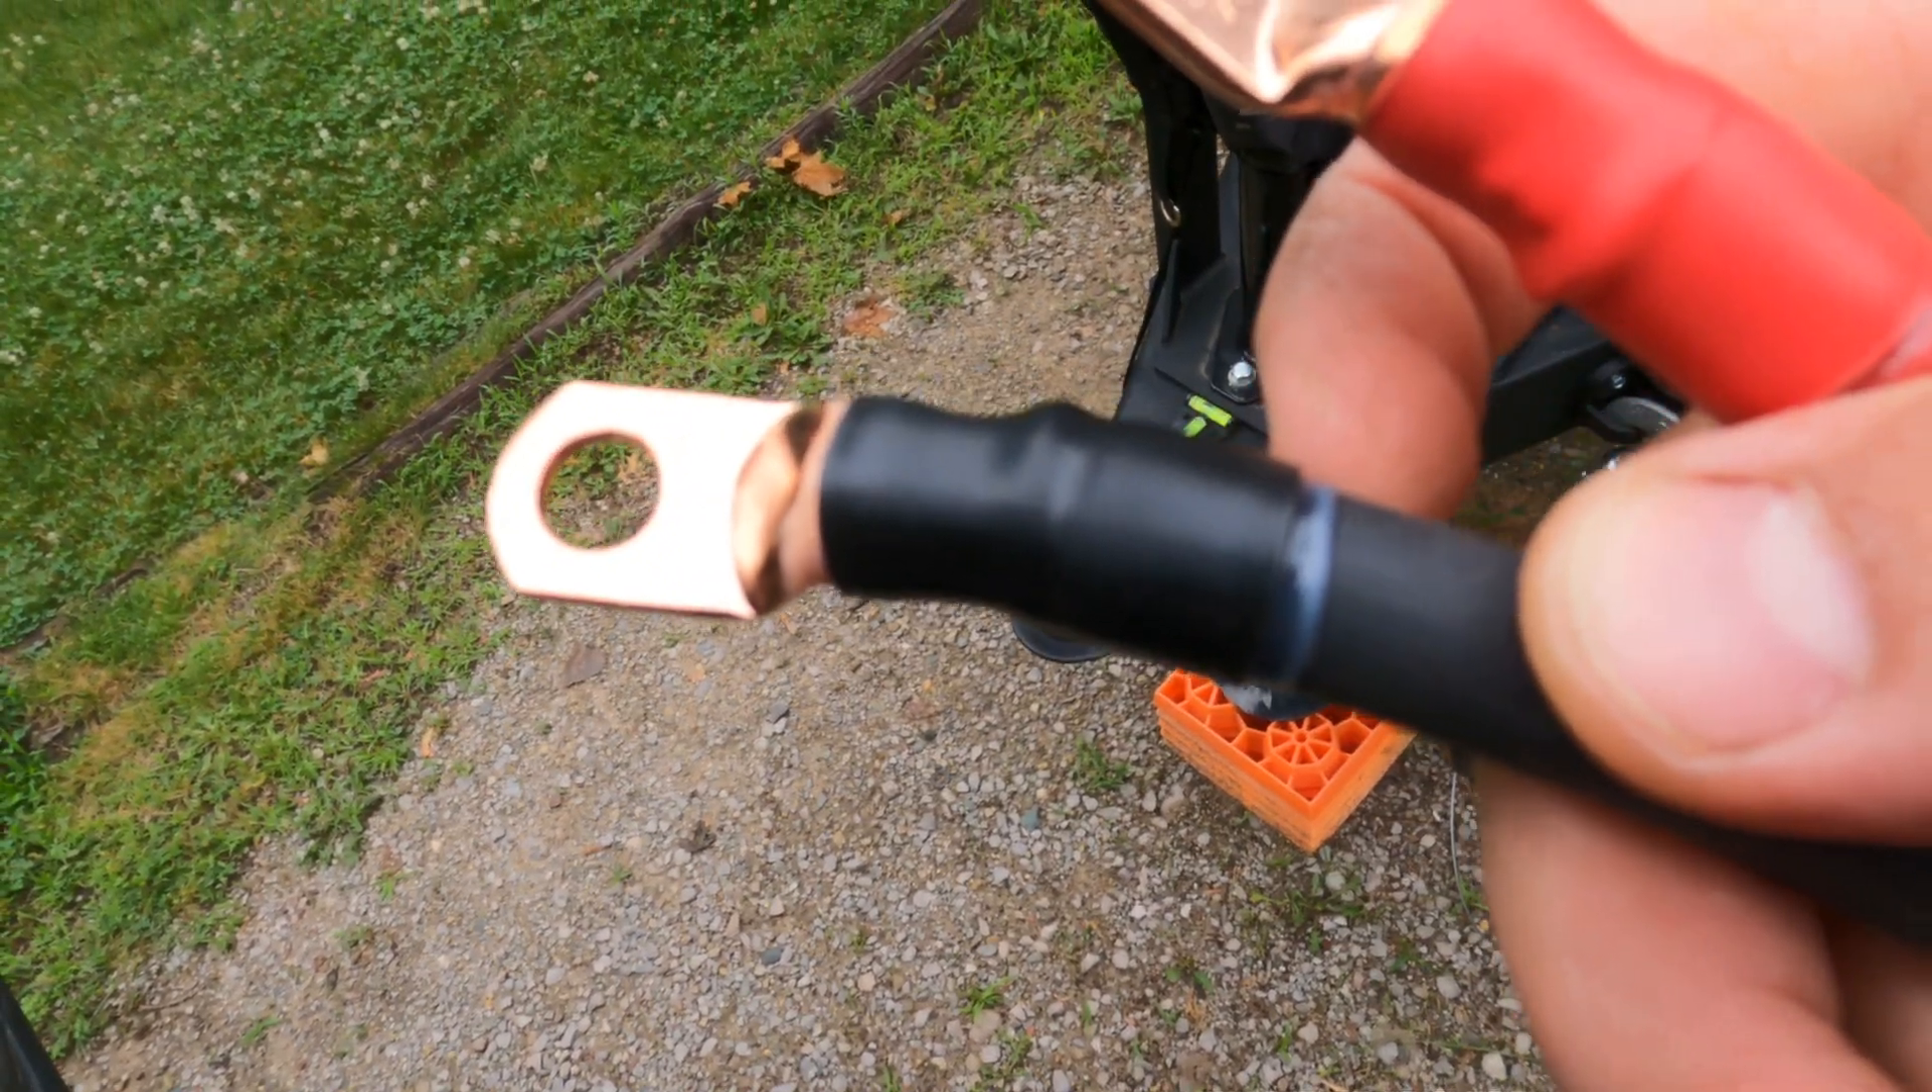All right so i have all my heat shrink set in place and shrunk onto the cables.